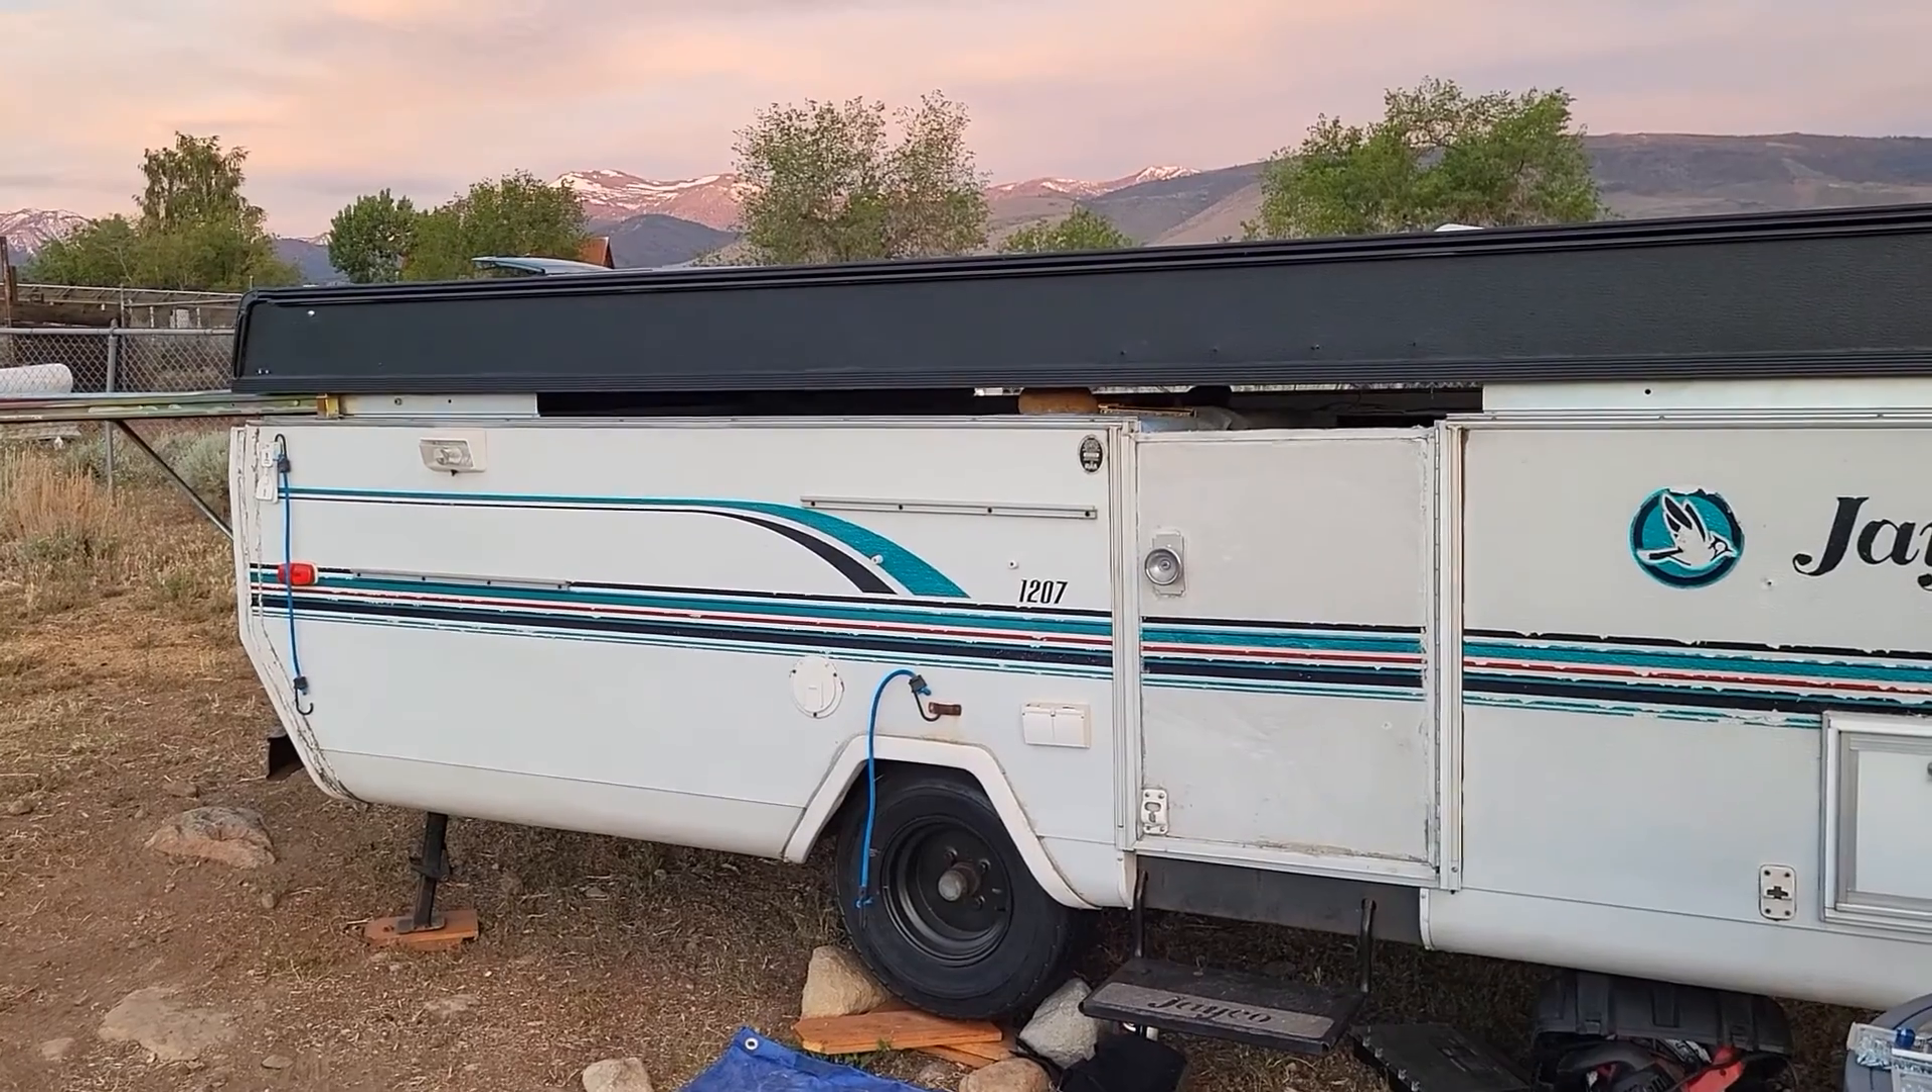And the roof is back on the camper.